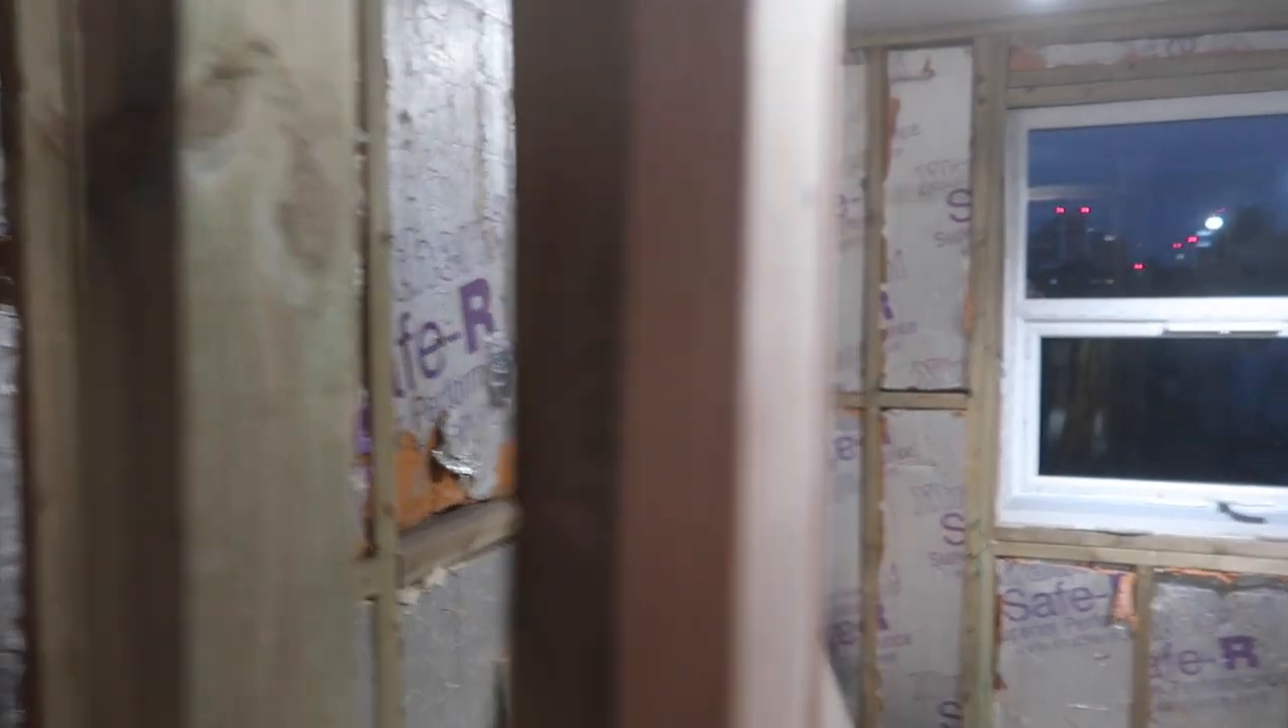And yeah we are very close just got to obviously plasterboard this side and the side to make this stud wall finito and that's it.